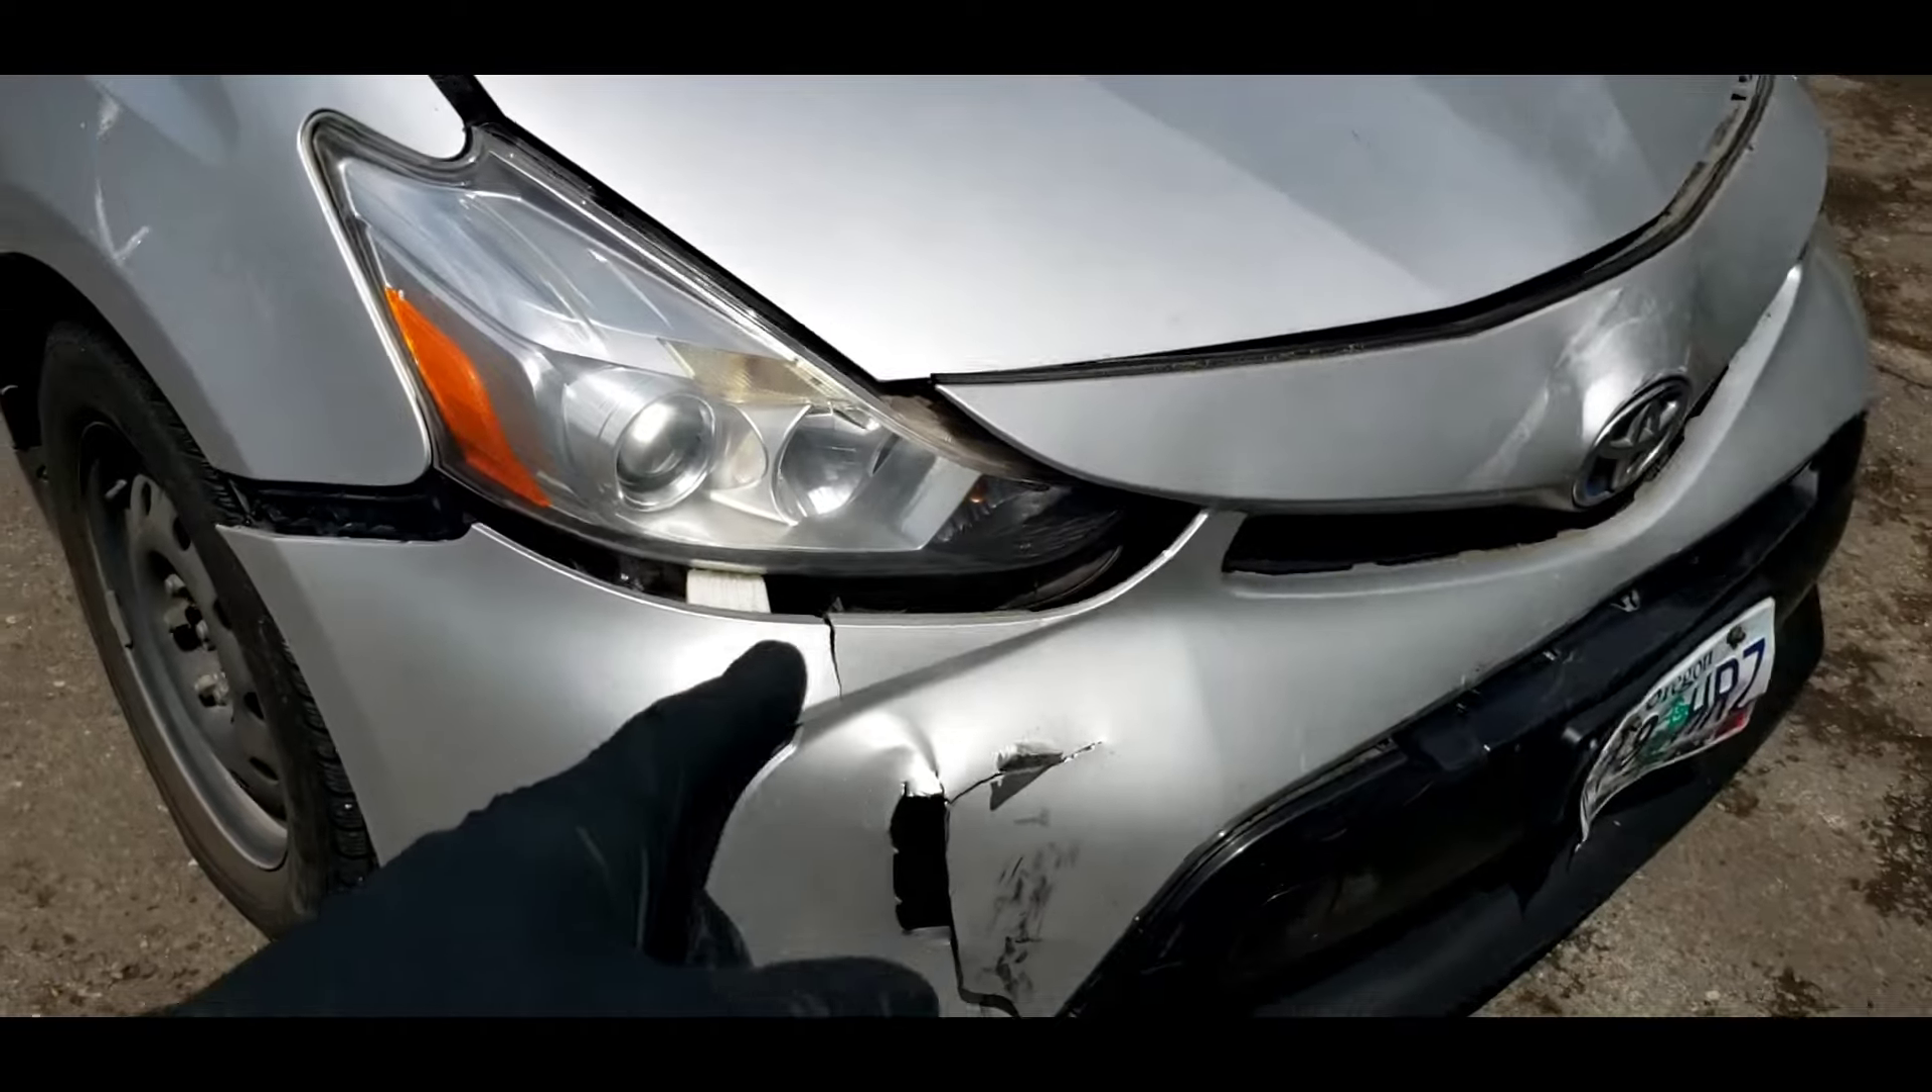If you look at the gaps between the fender and the bumper here, they're looking a little sad.